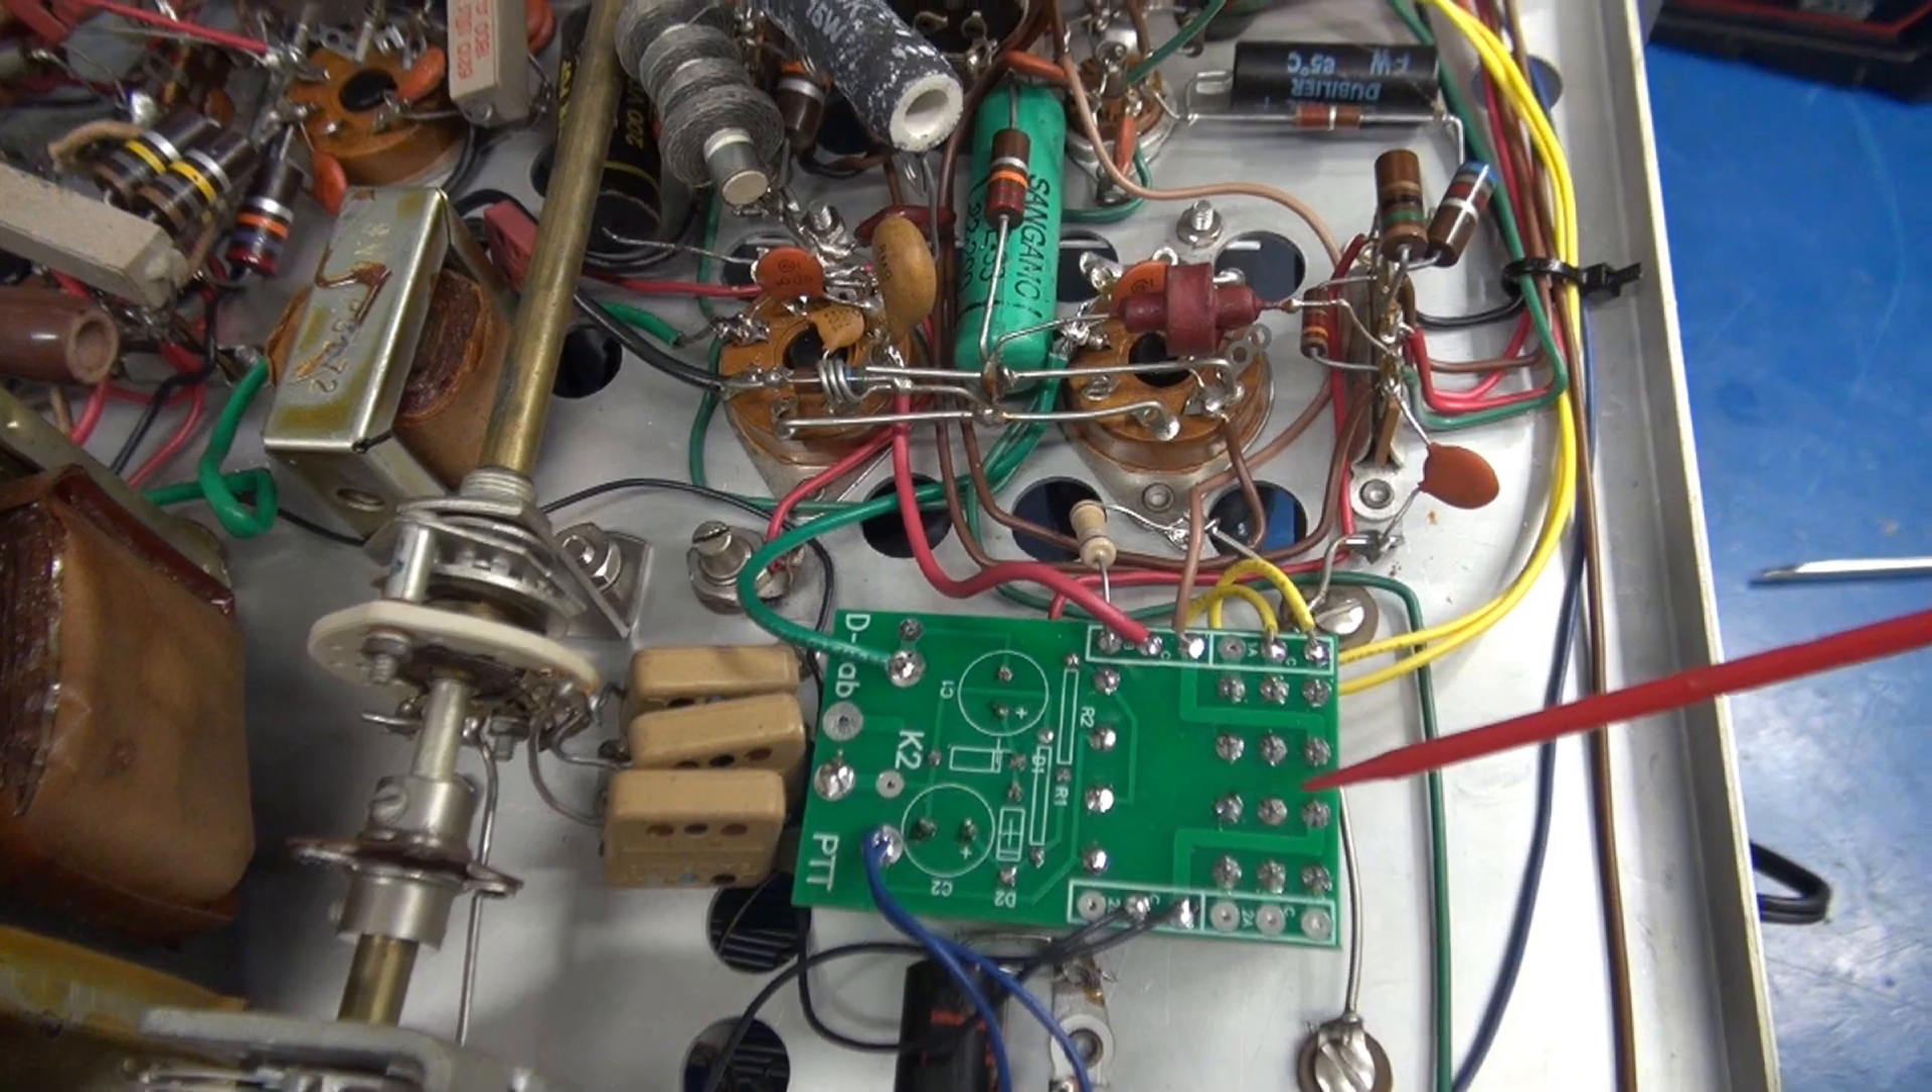All right, the K2 module installation is complete into the Challenger.